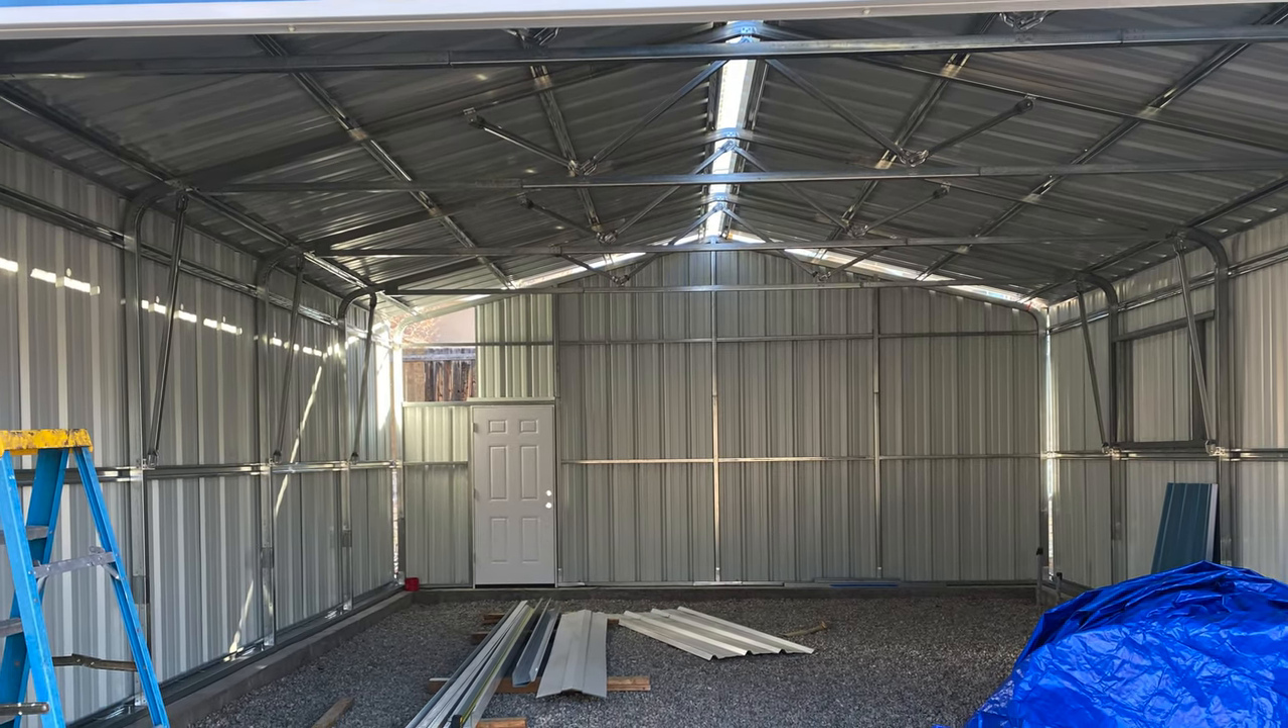You can see we still have the gravel inside we still have to put the slab in place.